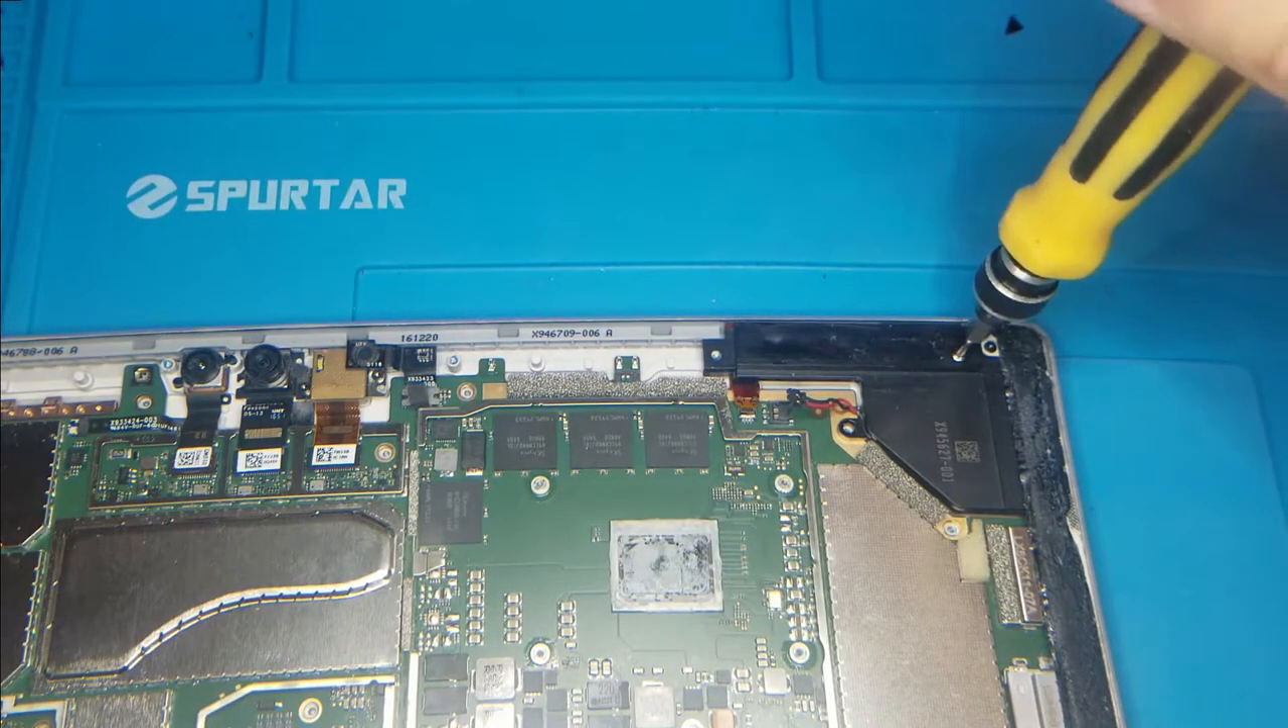We still need to remove the right speaker.